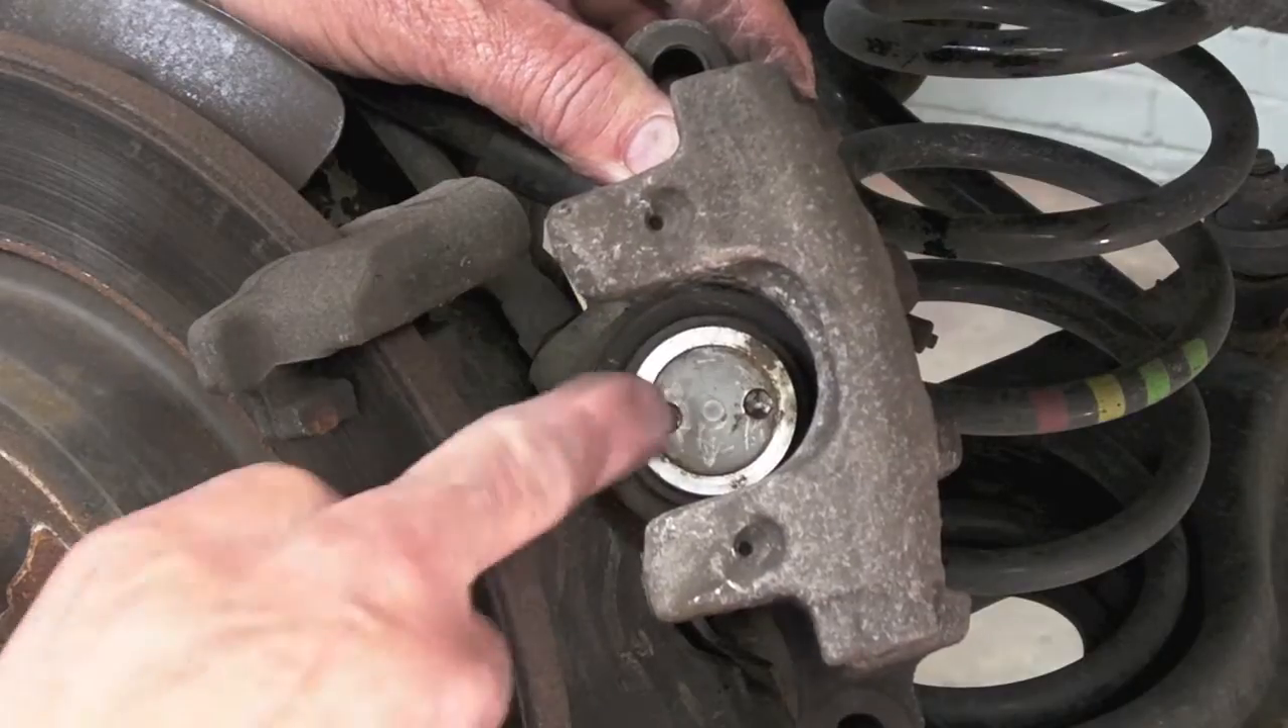The caliper has been removed from the brake disc, and in the piston there are two location holes, where the adapter on the wind-back tool will fit.